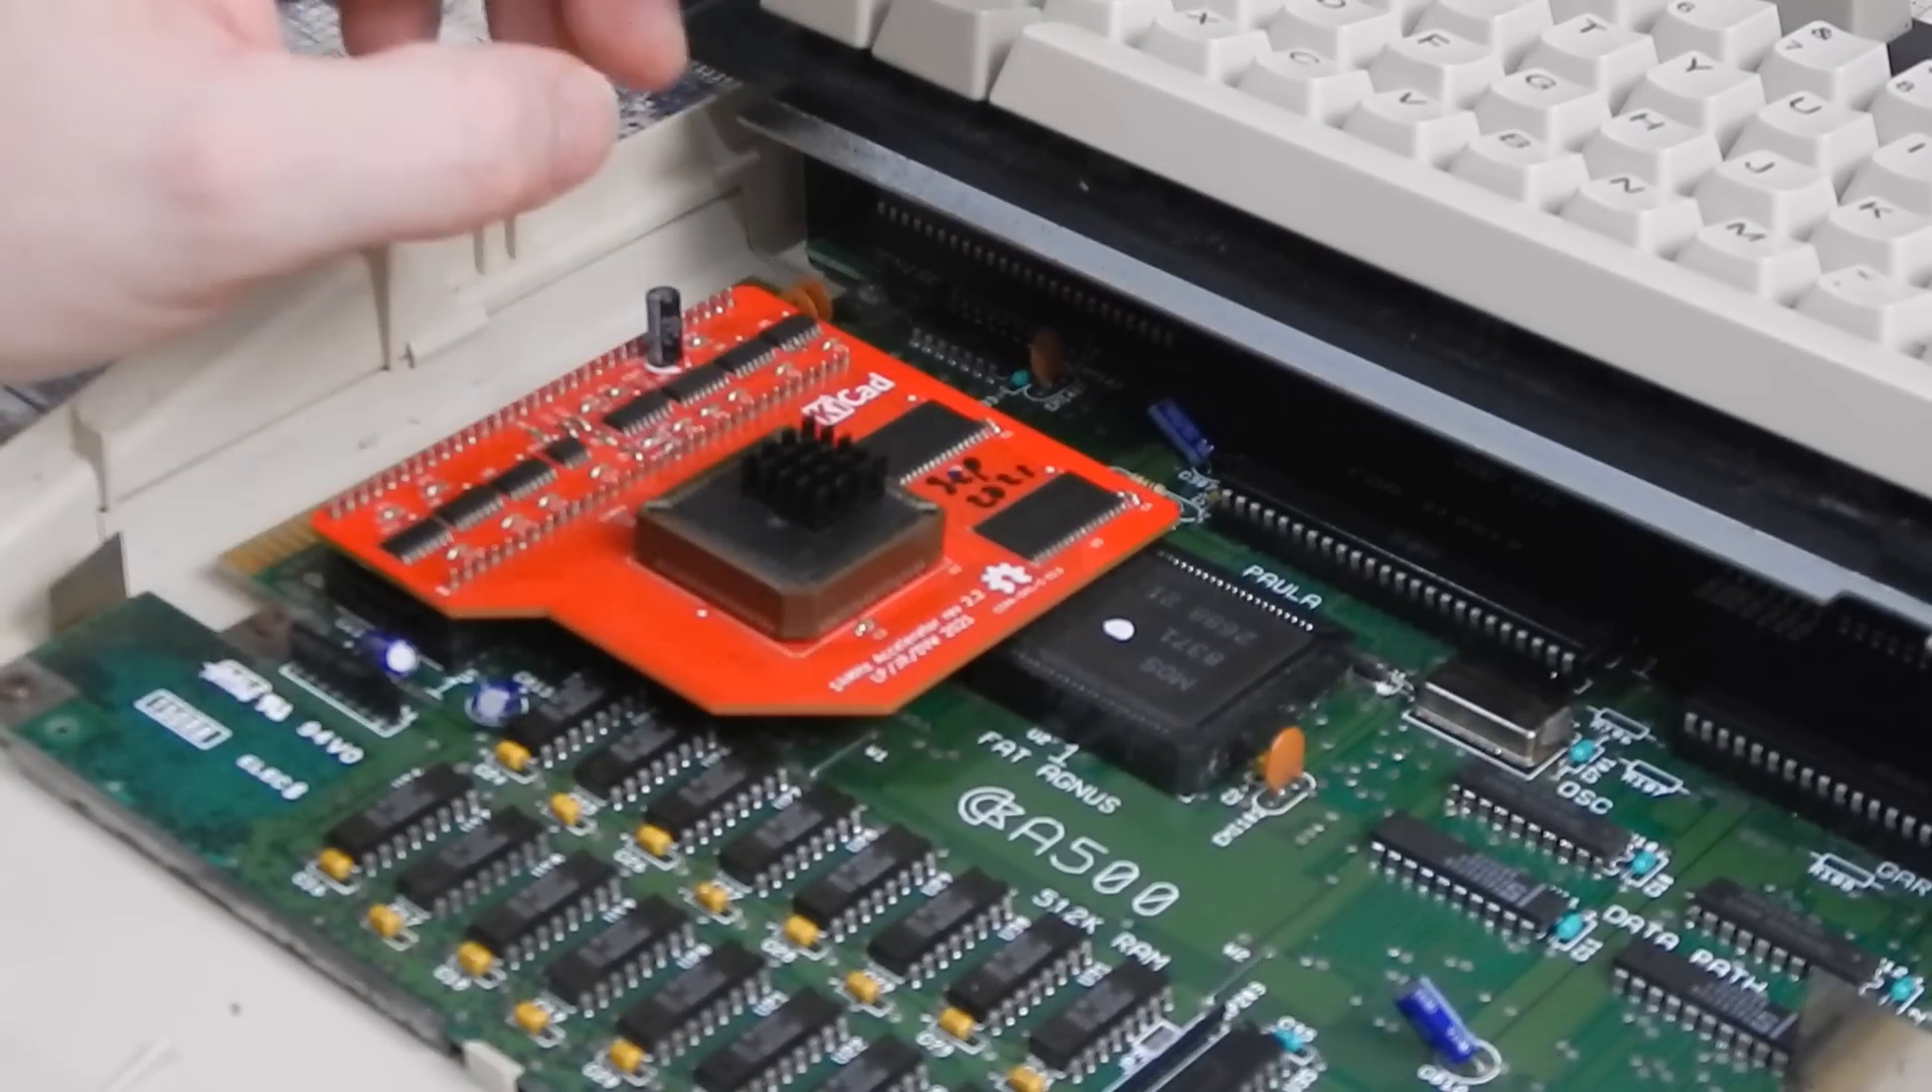And I've put that heat sink towards the back of the chip there.